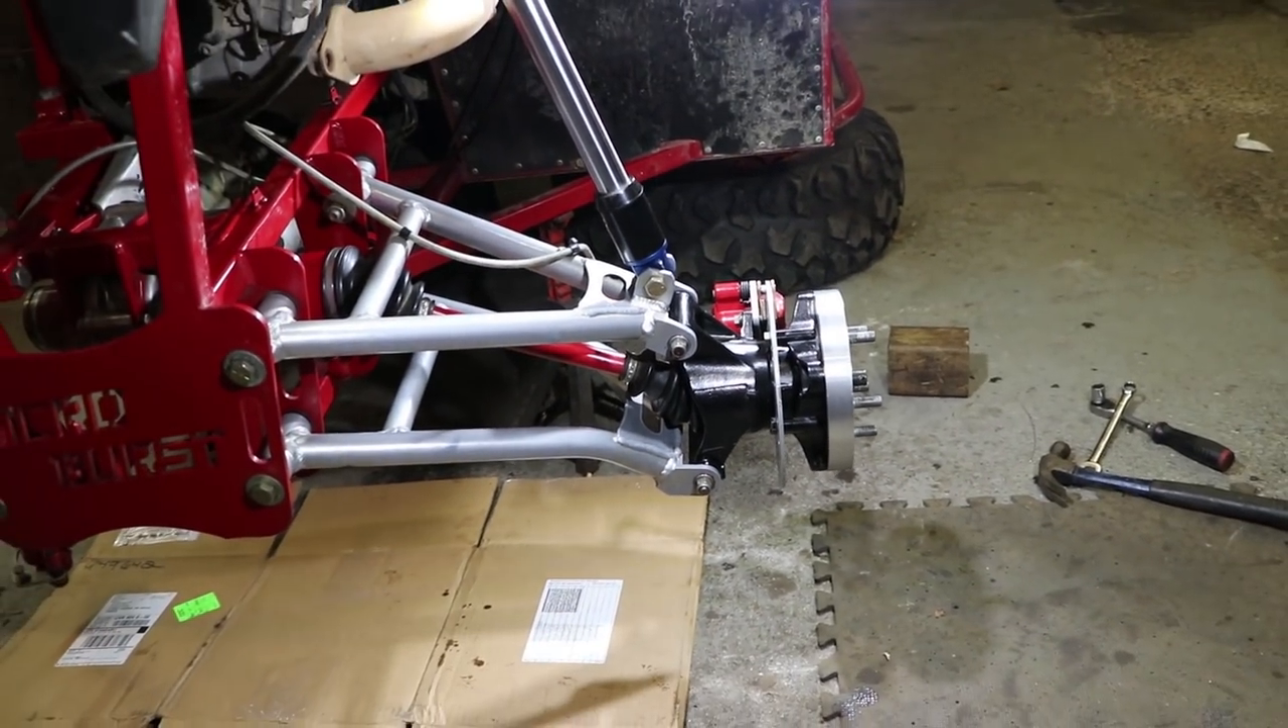Now just finished putting this uh a-arm back together got everything all cleaned up ready to go.